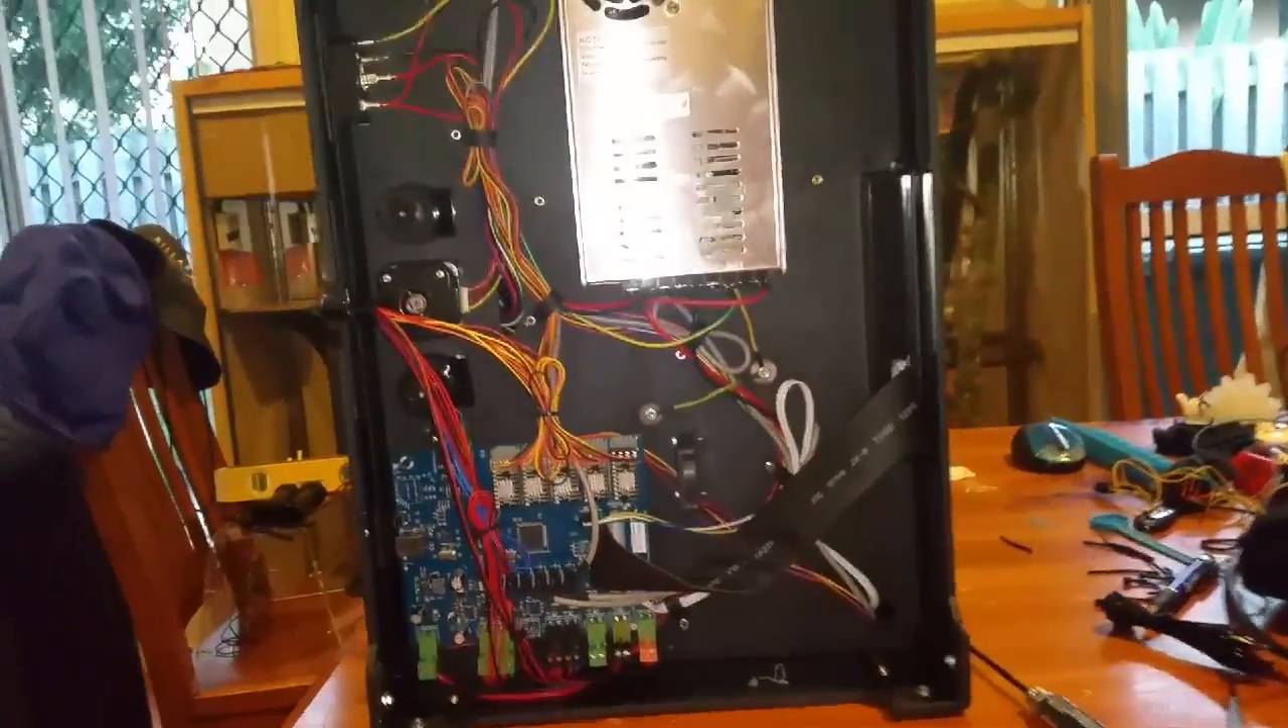Okay so now you can see the cover has been removed.